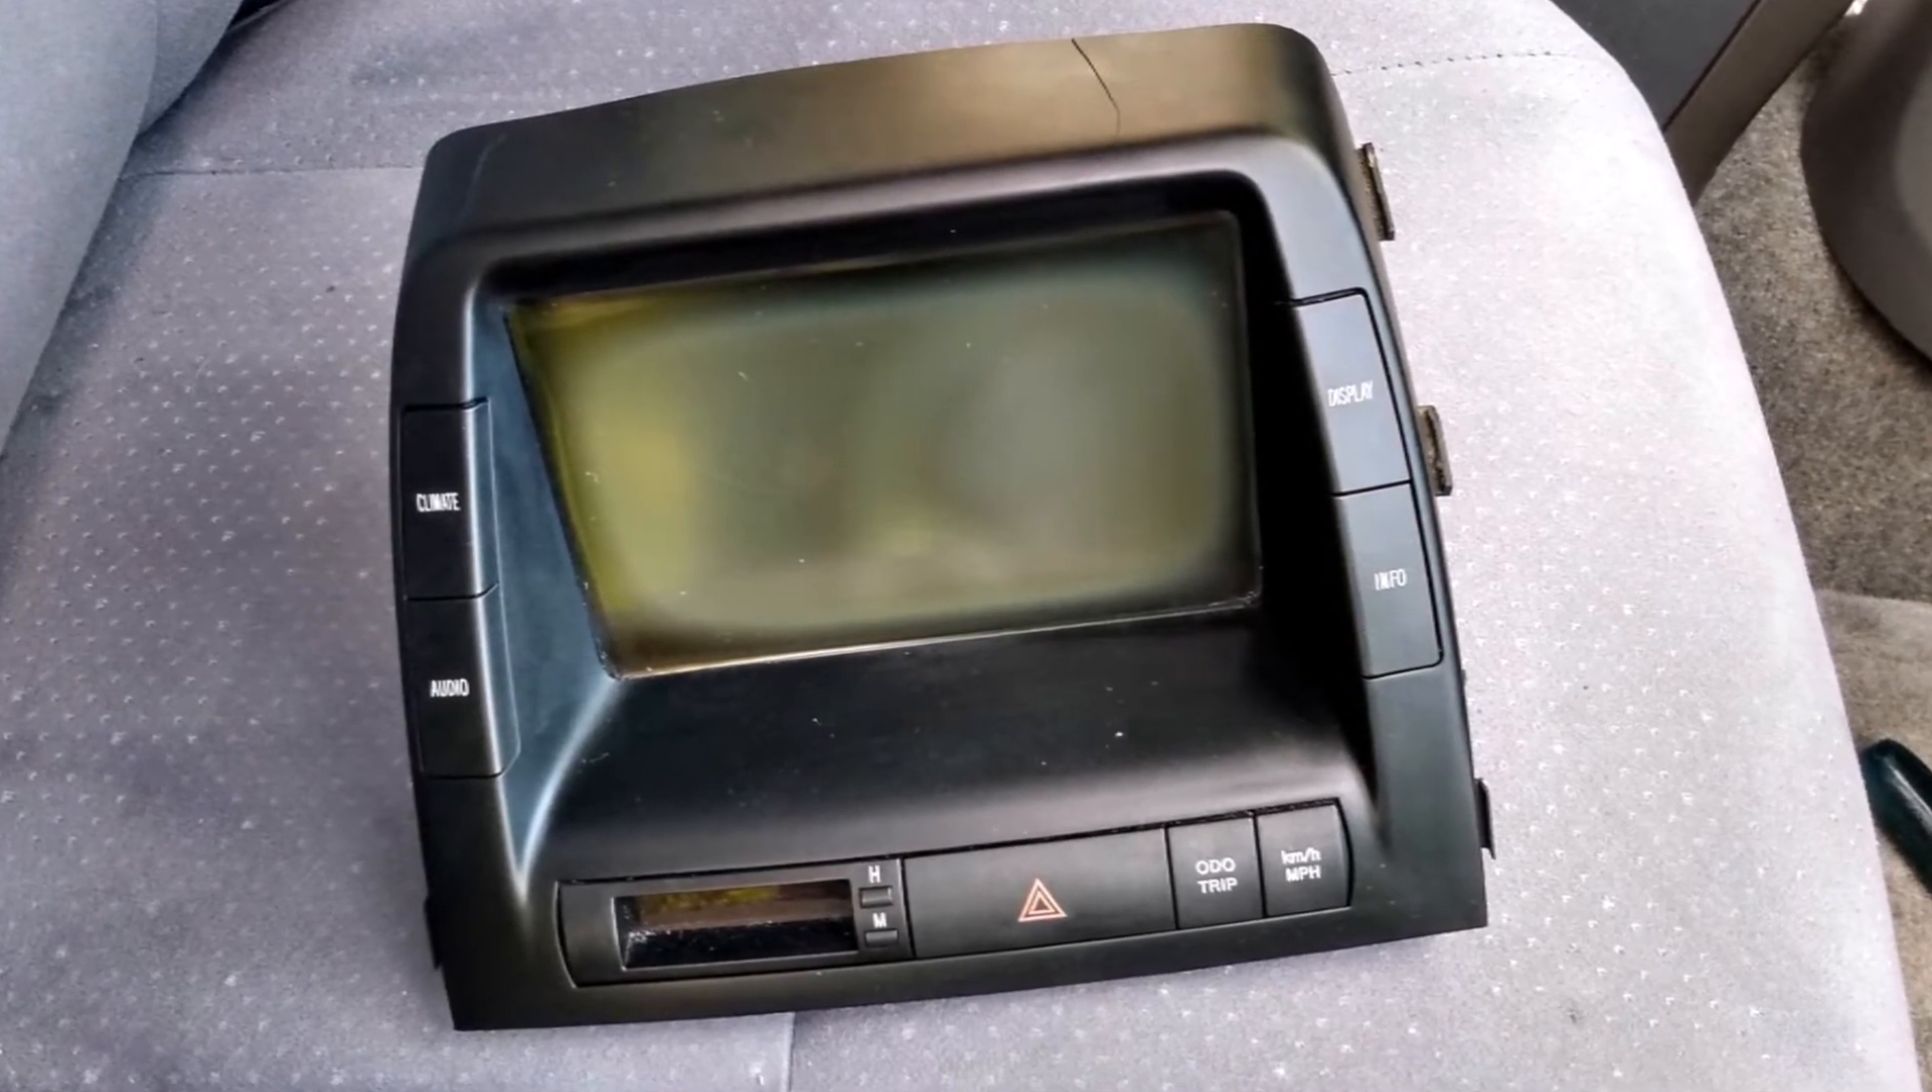I was able to remove the multi-function display from the dash.